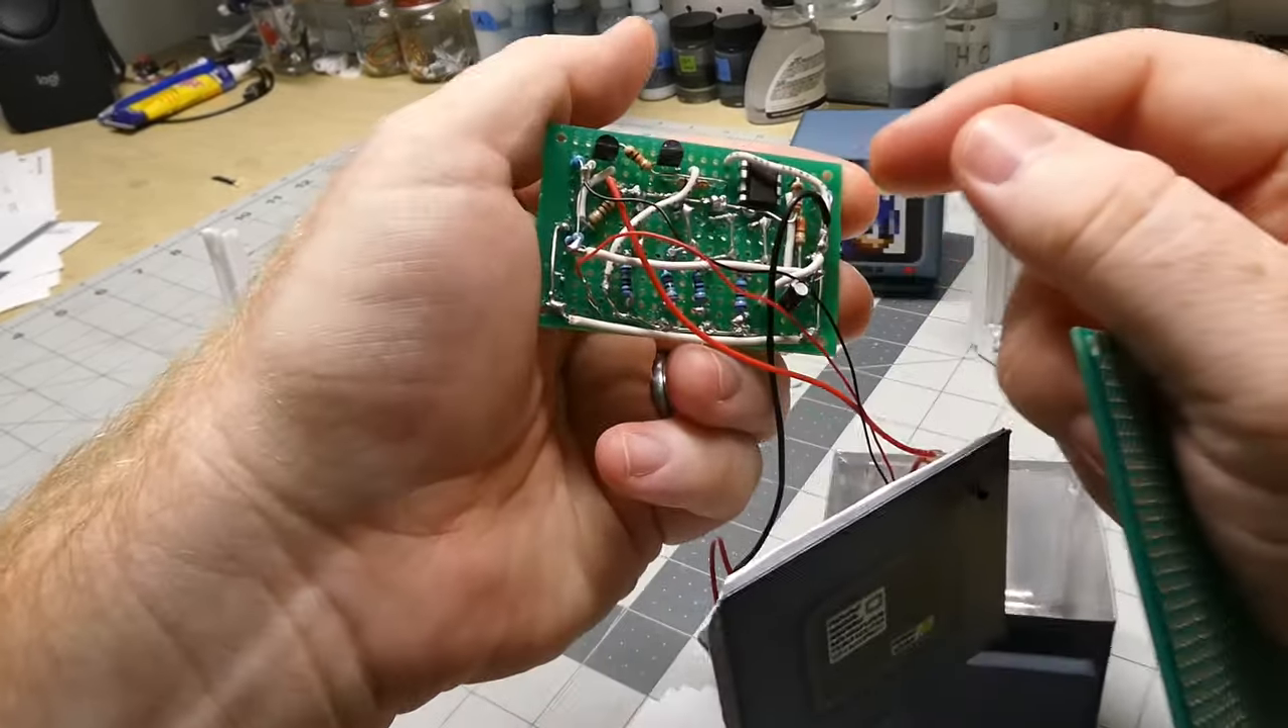So if you put a component in, you still got to connect it up from one component to the other. And as you can see, I've got wires running between spots.